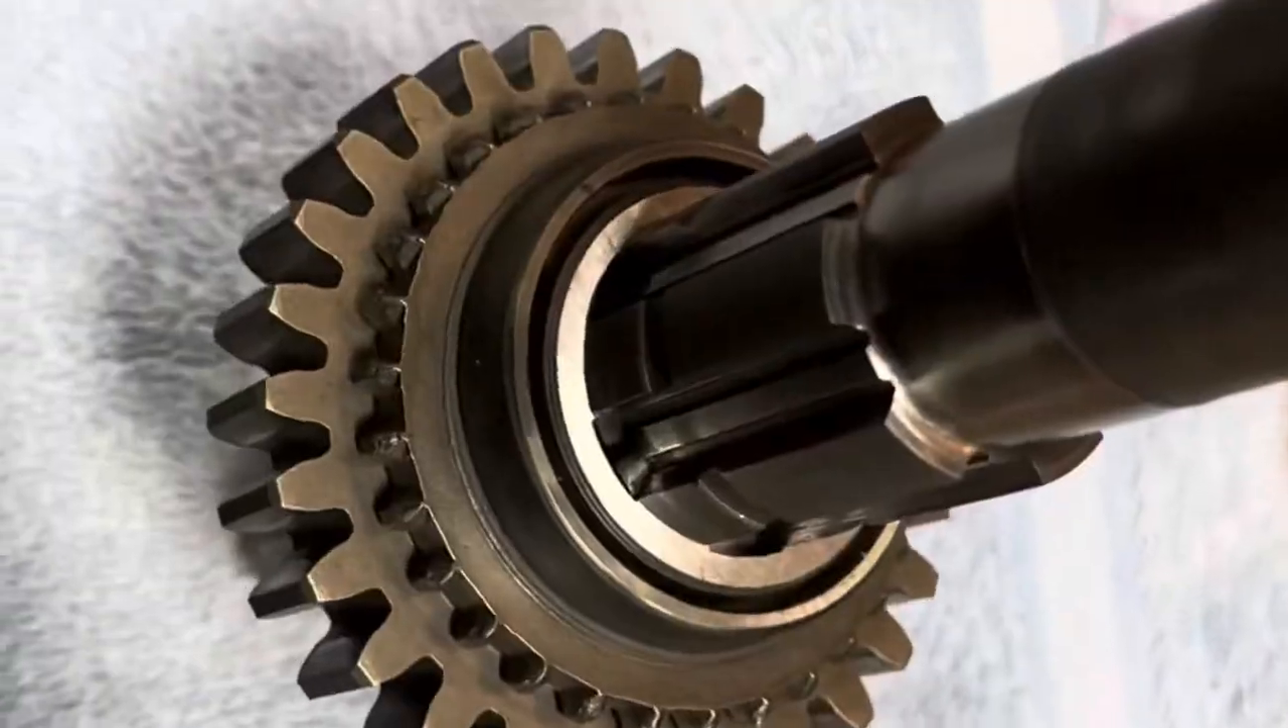Now we have second gear locked on to the main shaft it's gonna spin freely you can see how it's locked into place with the locking ring.